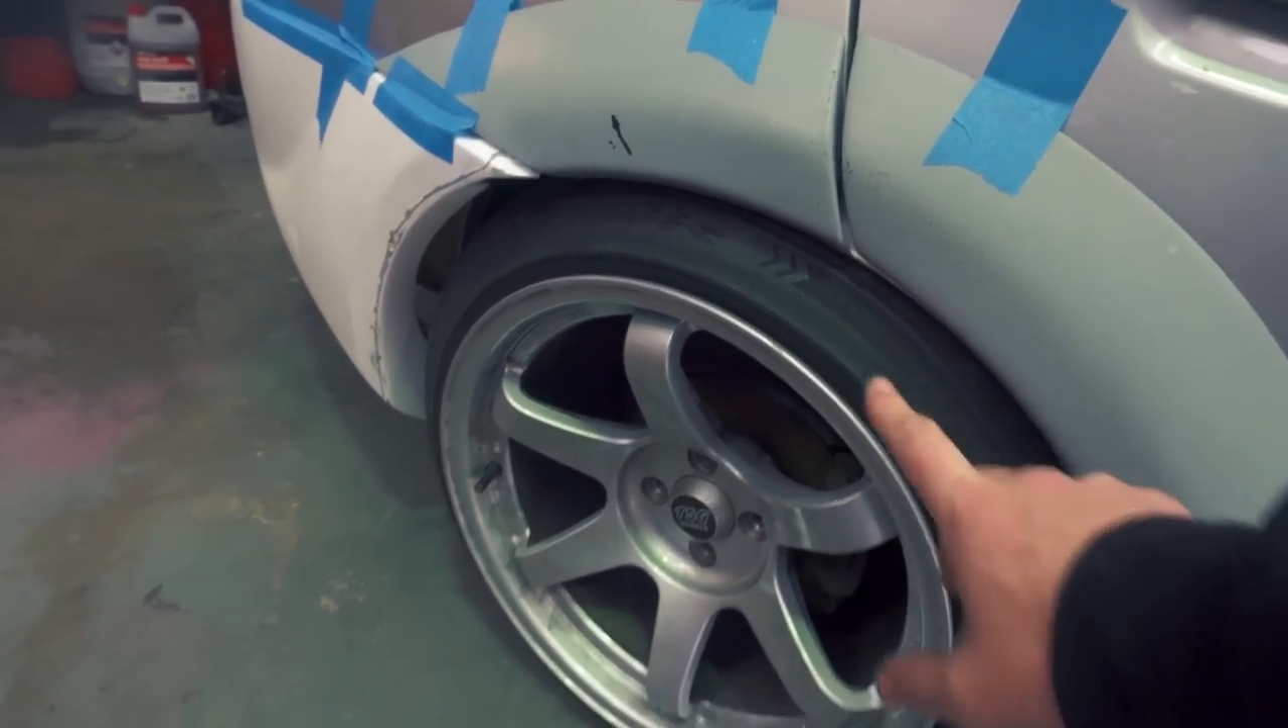I've literally sat the wheel and sat the body on the wheel just to see what this will look like once we have our wheel fitment correct.